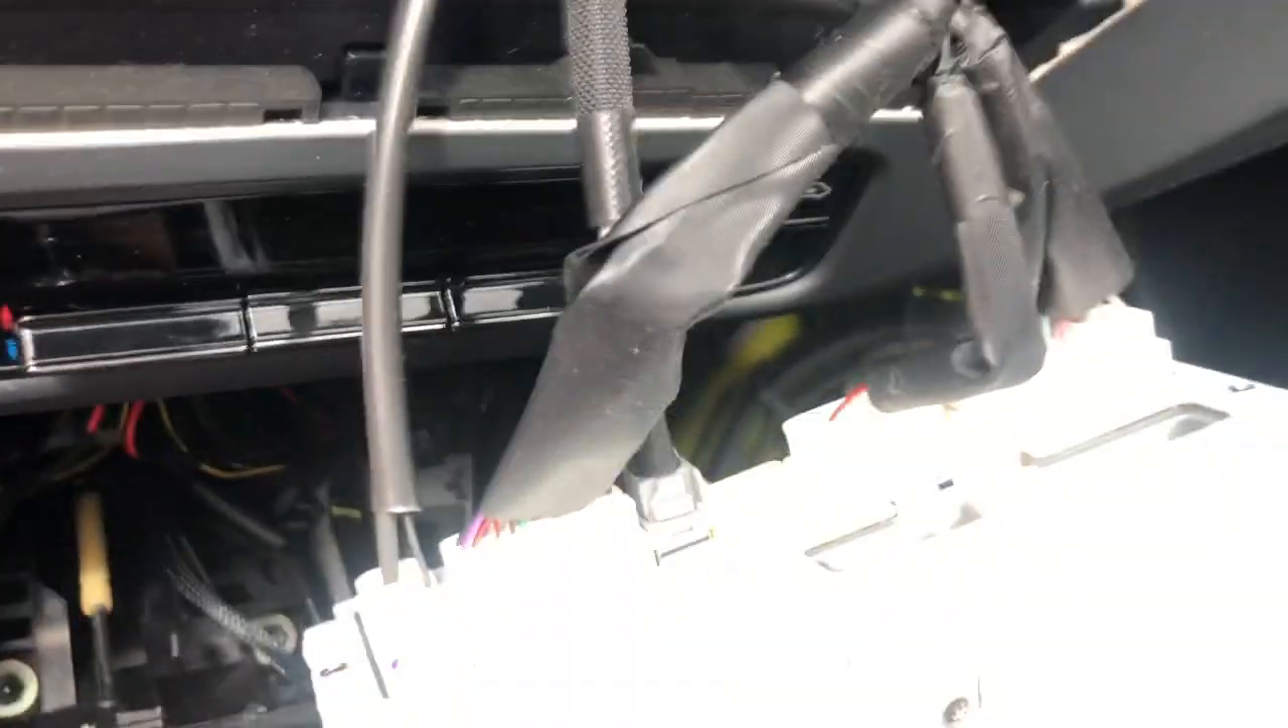Okay I've removed the screws so the only thing that I need to do is remove those connections and the head unit should be out.